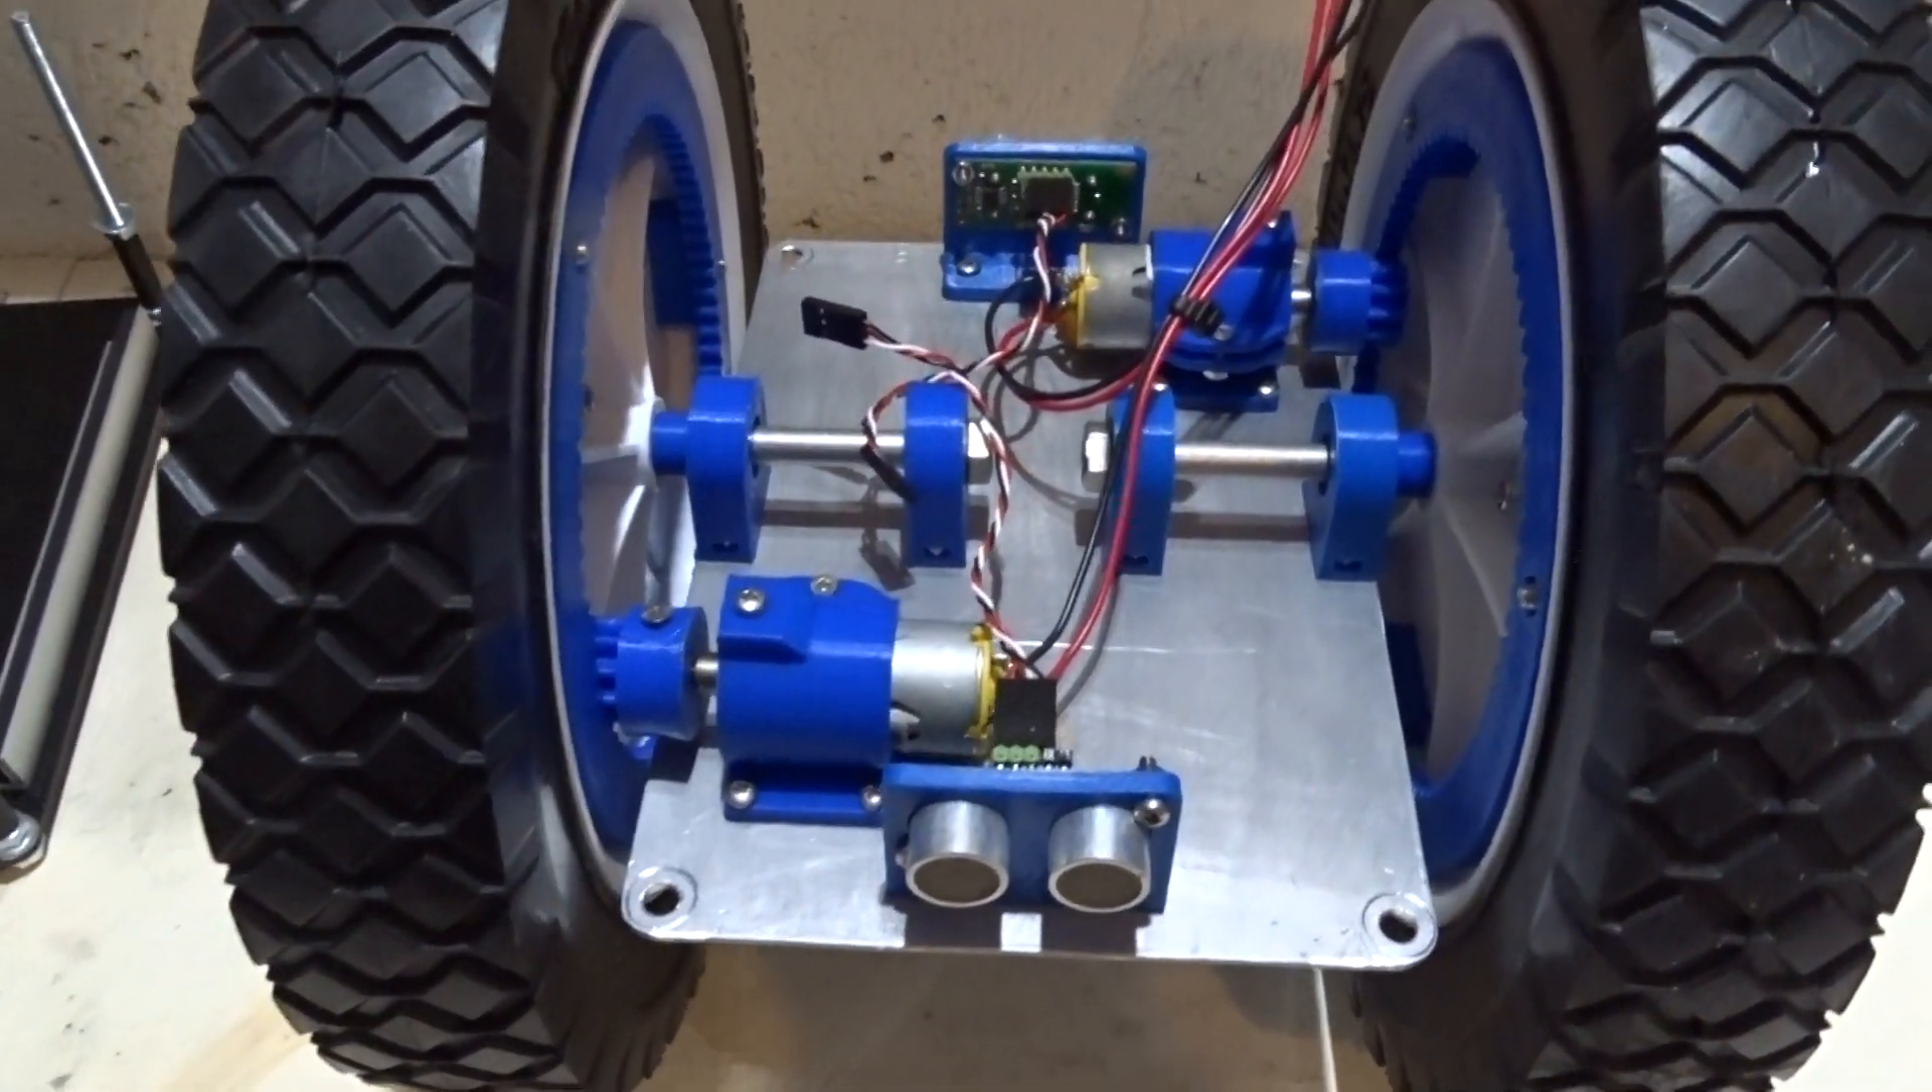You can see both wheels mounted to the aluminium chassis plate.